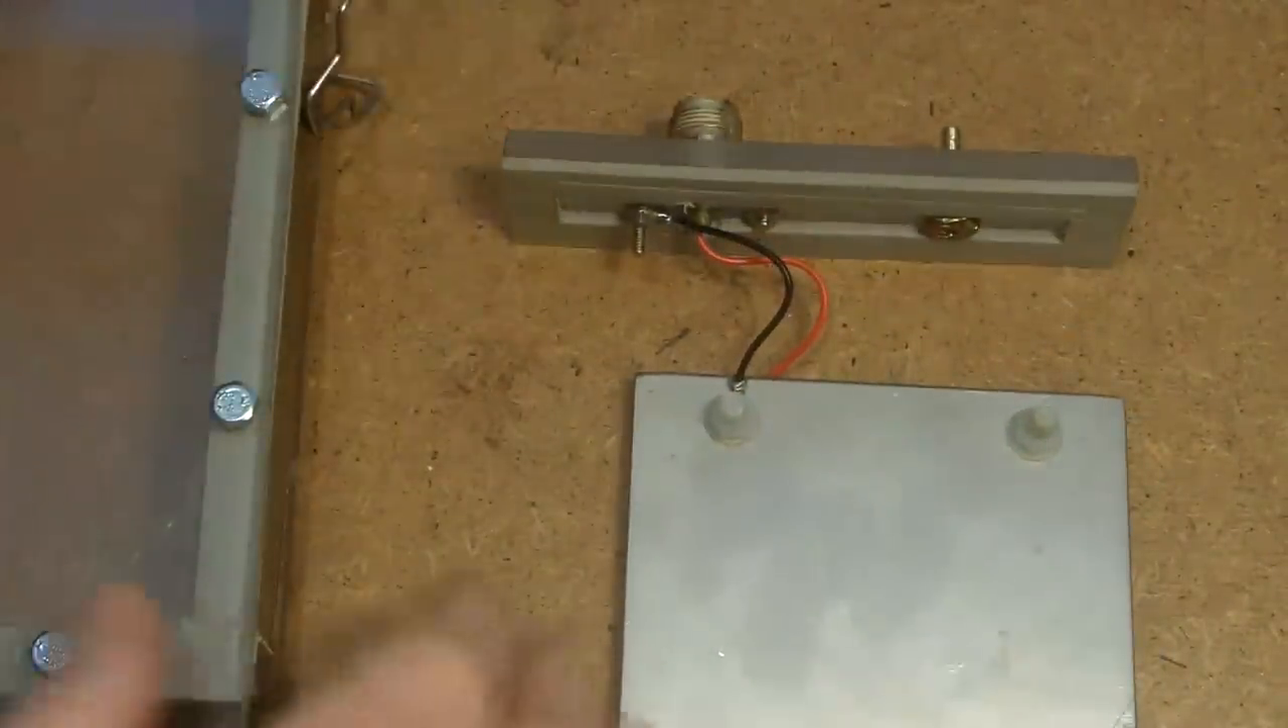I've made my electrical connections to the socket for the PL259.